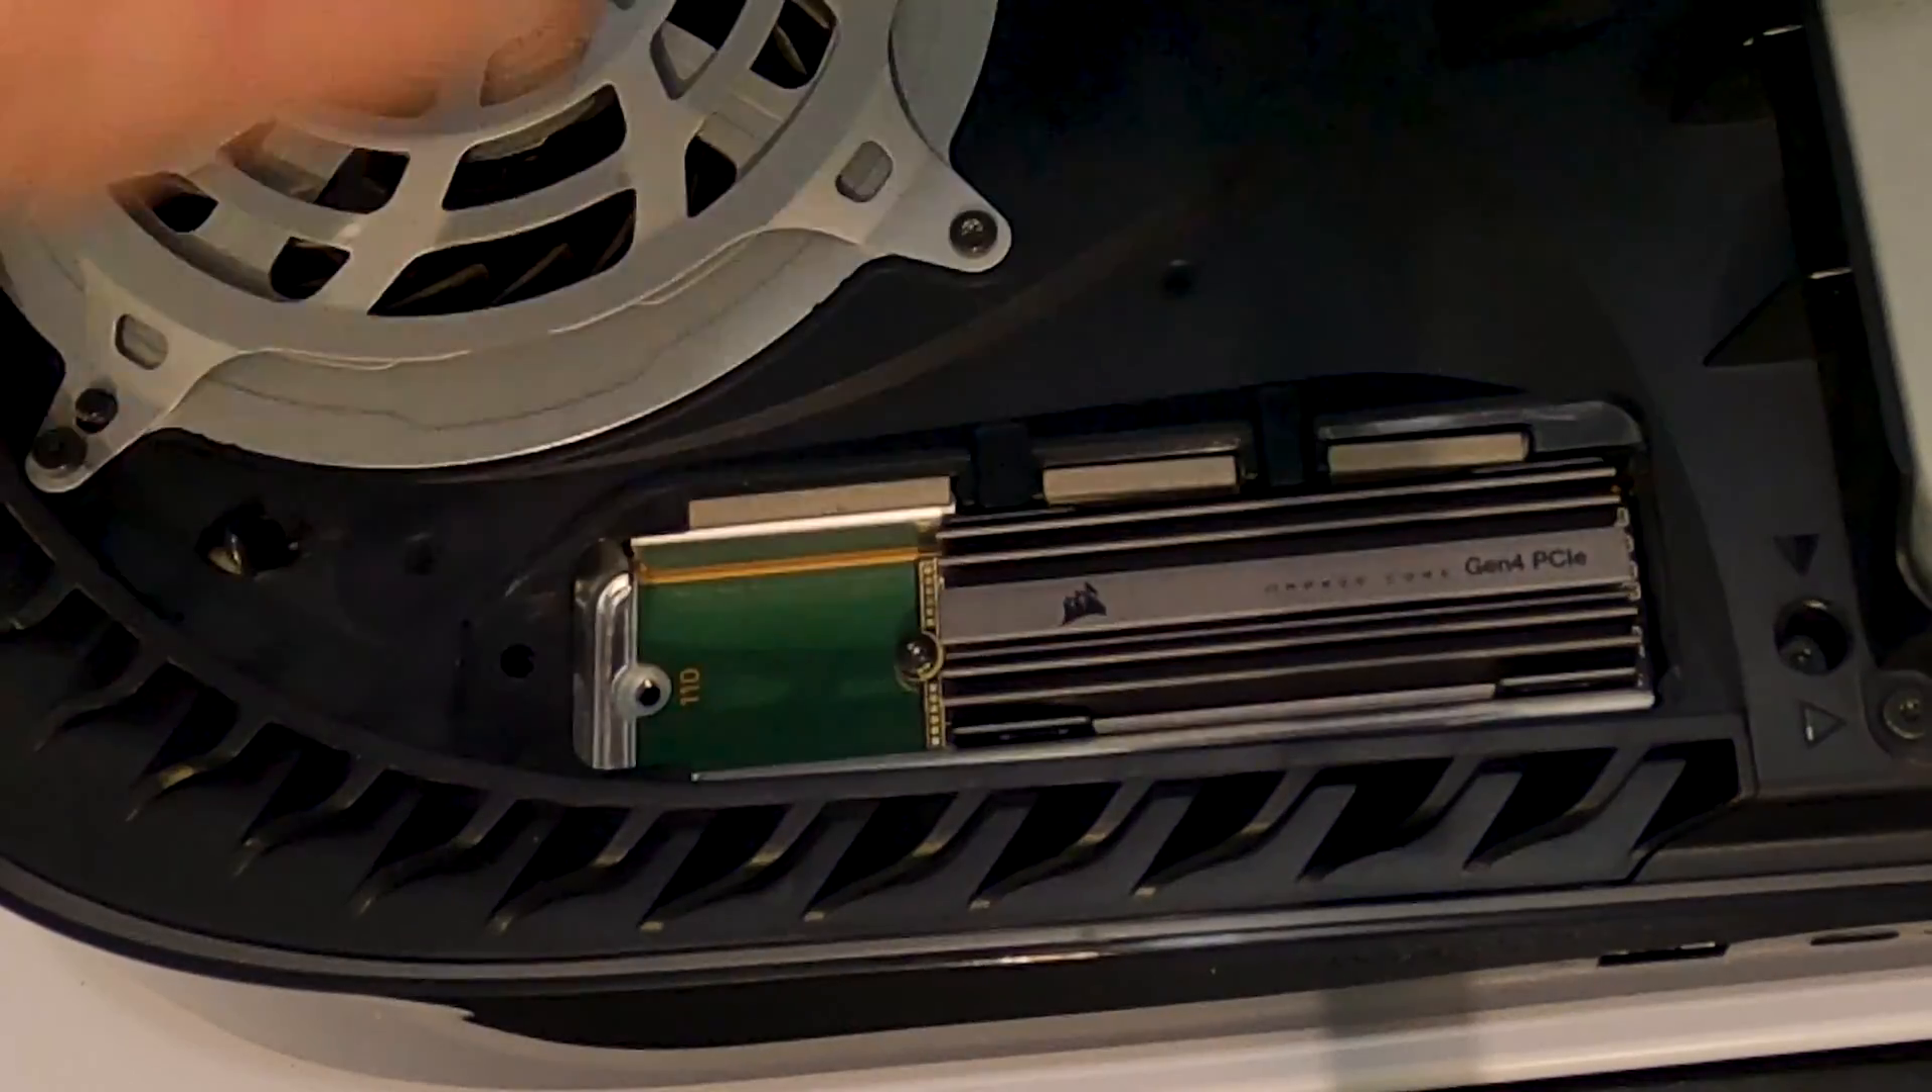So there you can see we've got the installed drive ready to go.